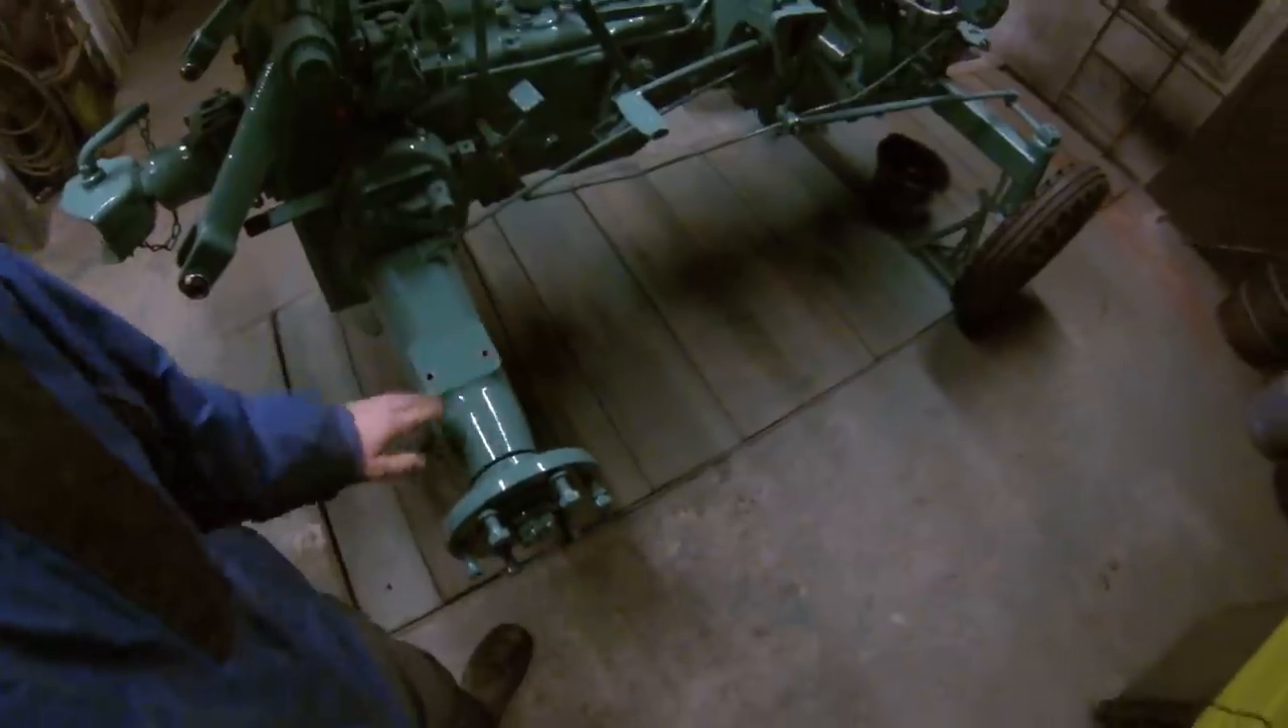Die hinterräder sind noch nicht montiert.